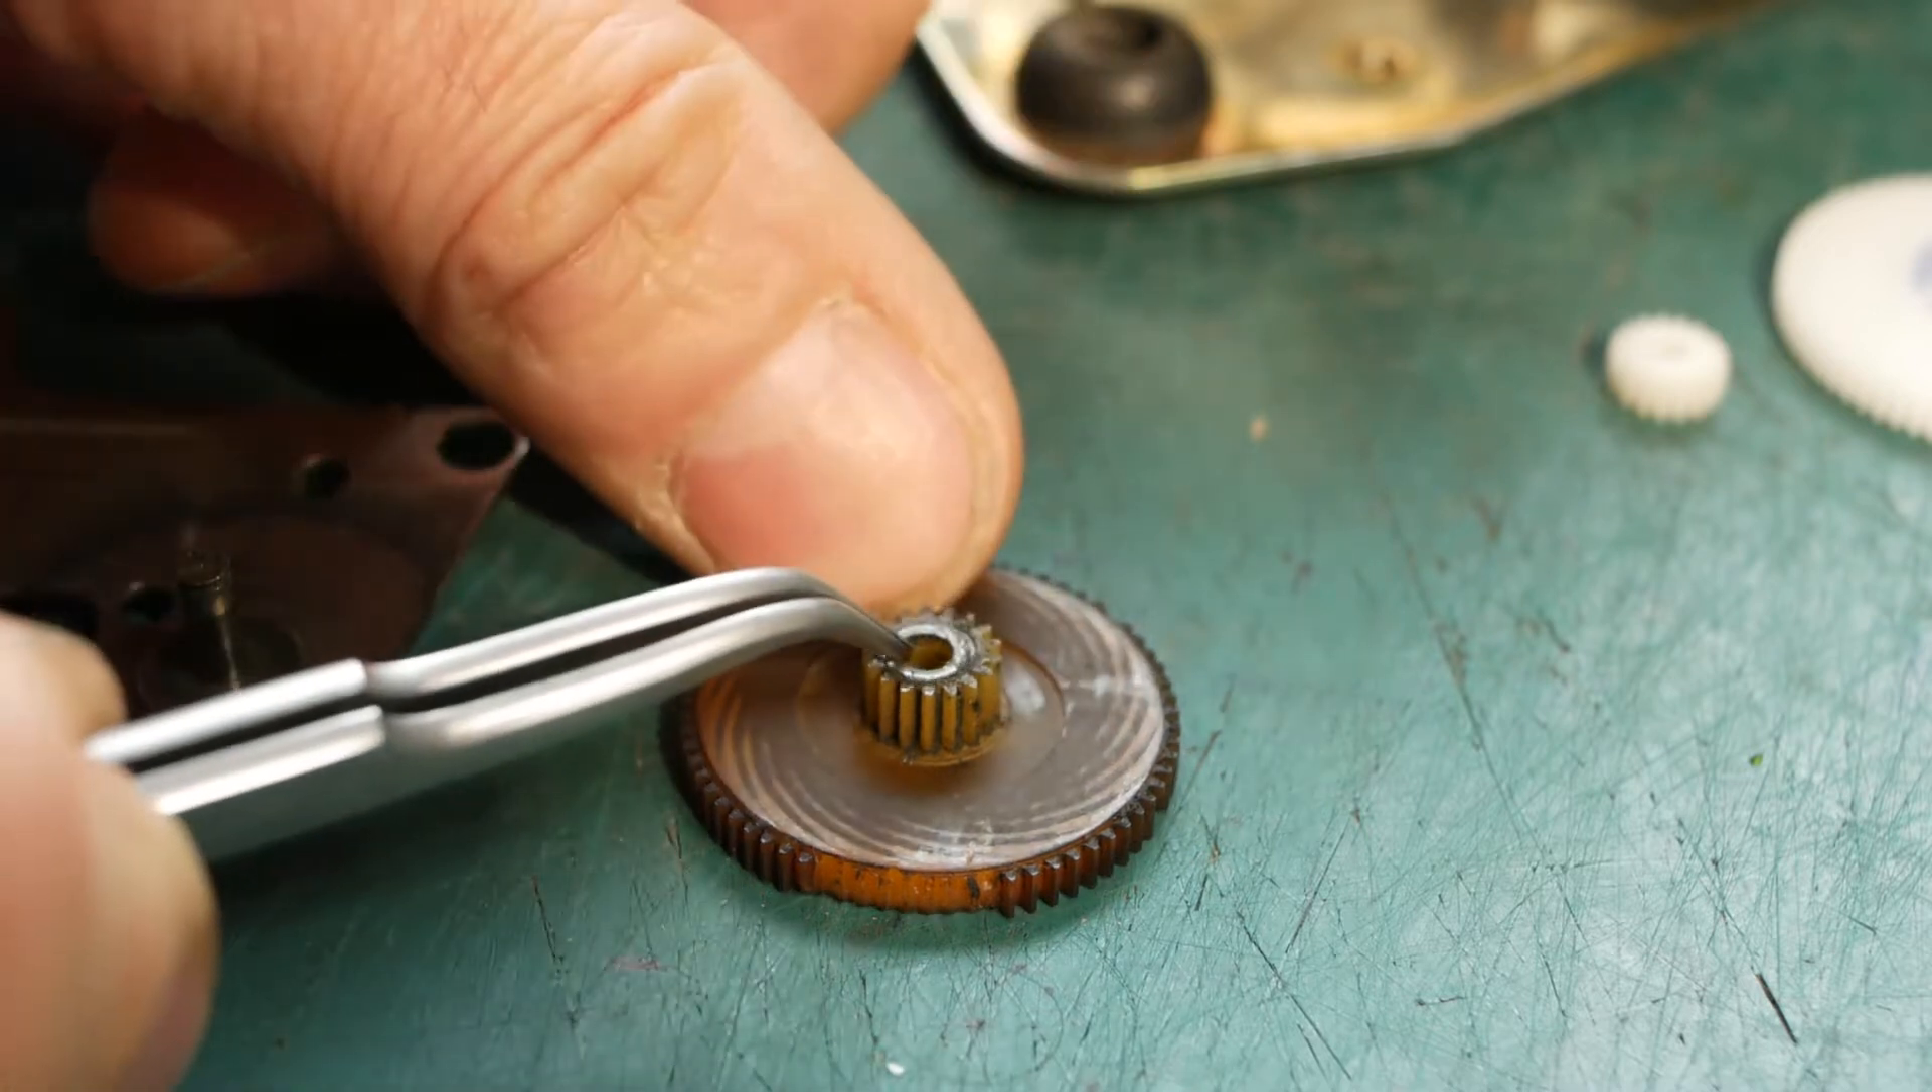Ok, inevitable C-clip disaster averted, and we now have the damaged gear off and ready to replicate.